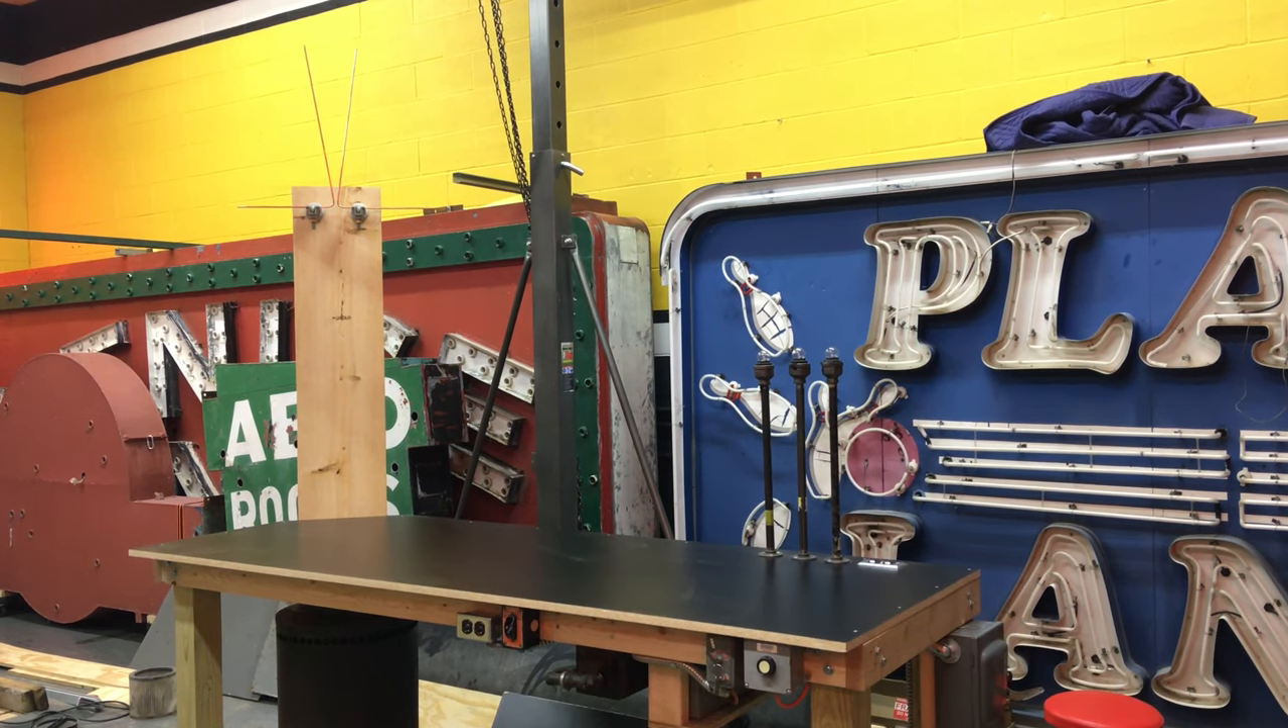All right well I think I'm done I got the tabletop on and then the three light towers and we'll test it.